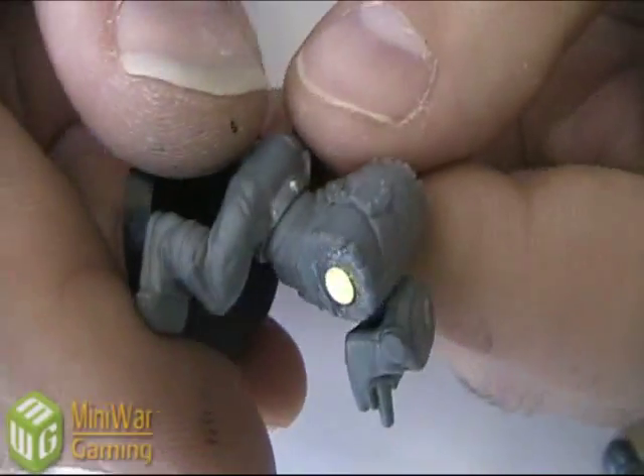Okay, so we've got a nice flush magnet there.